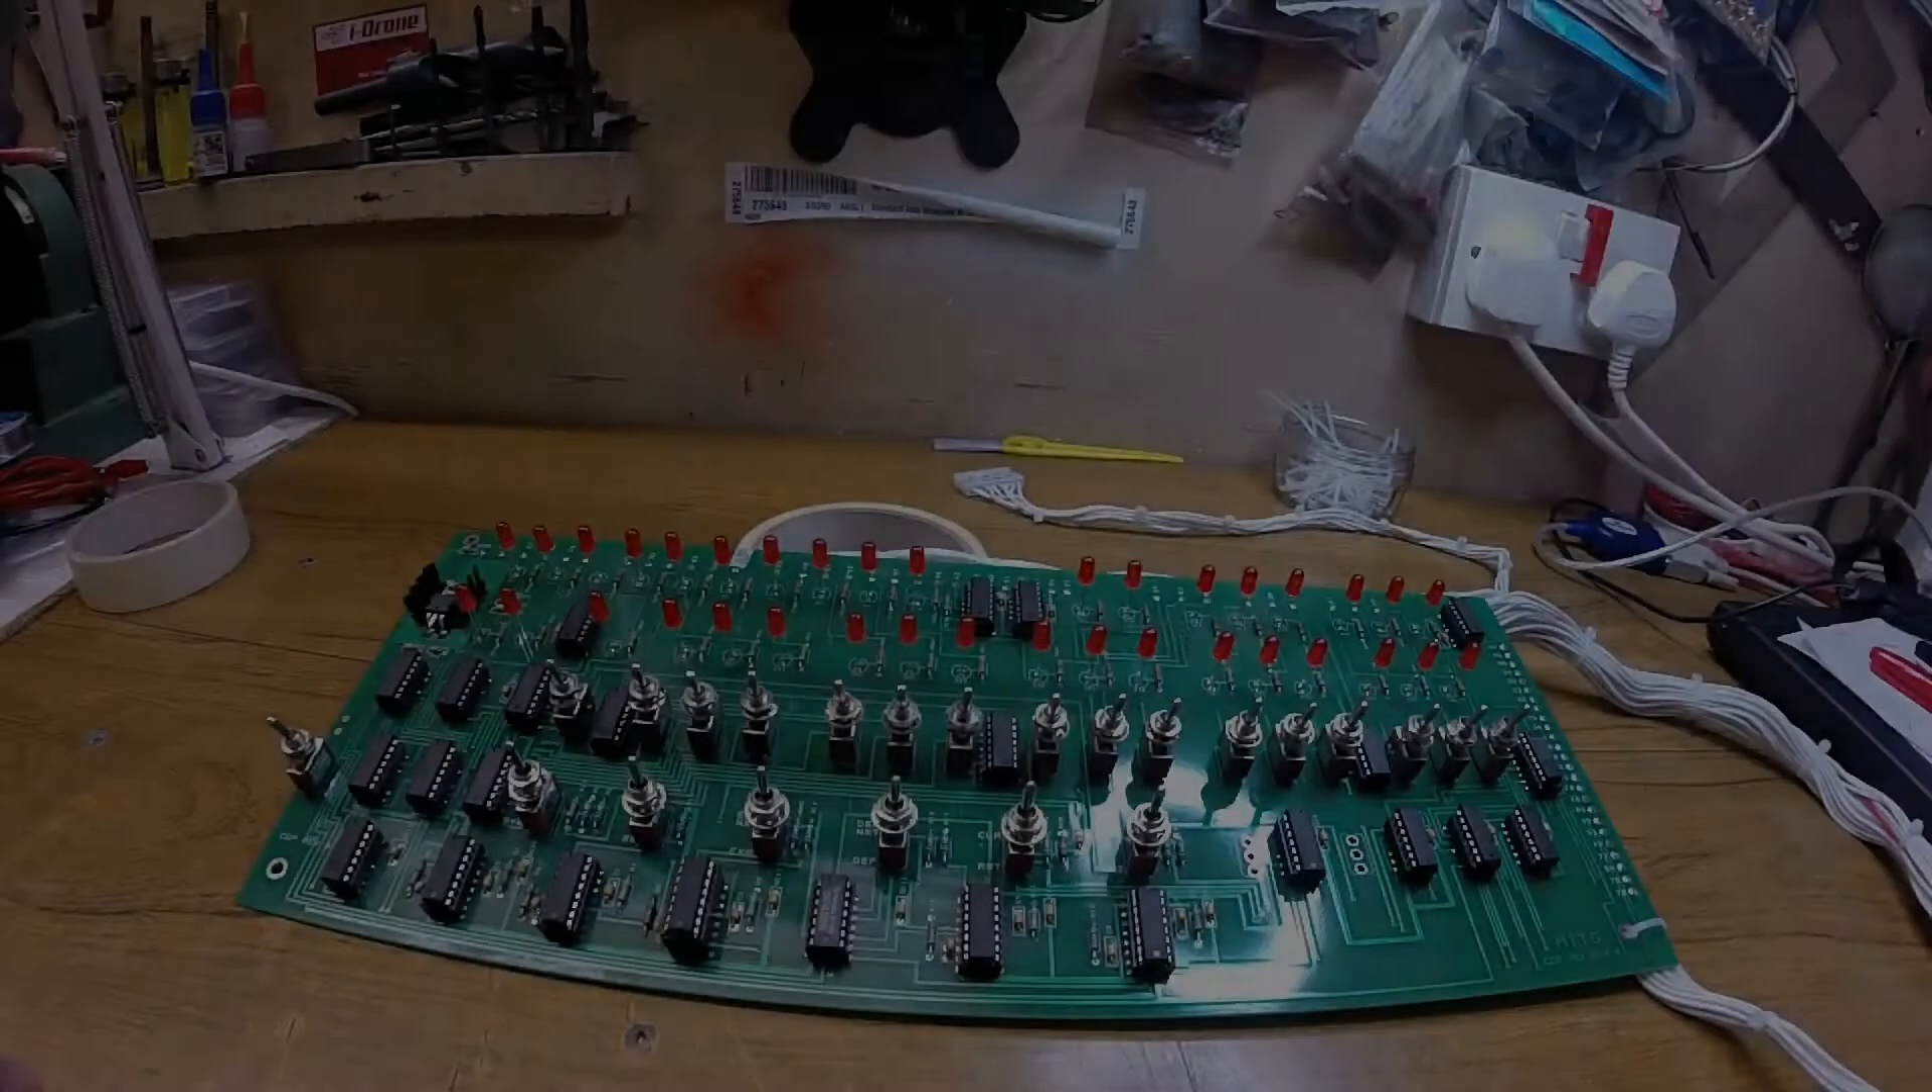Right, I've got all the ICs in now.